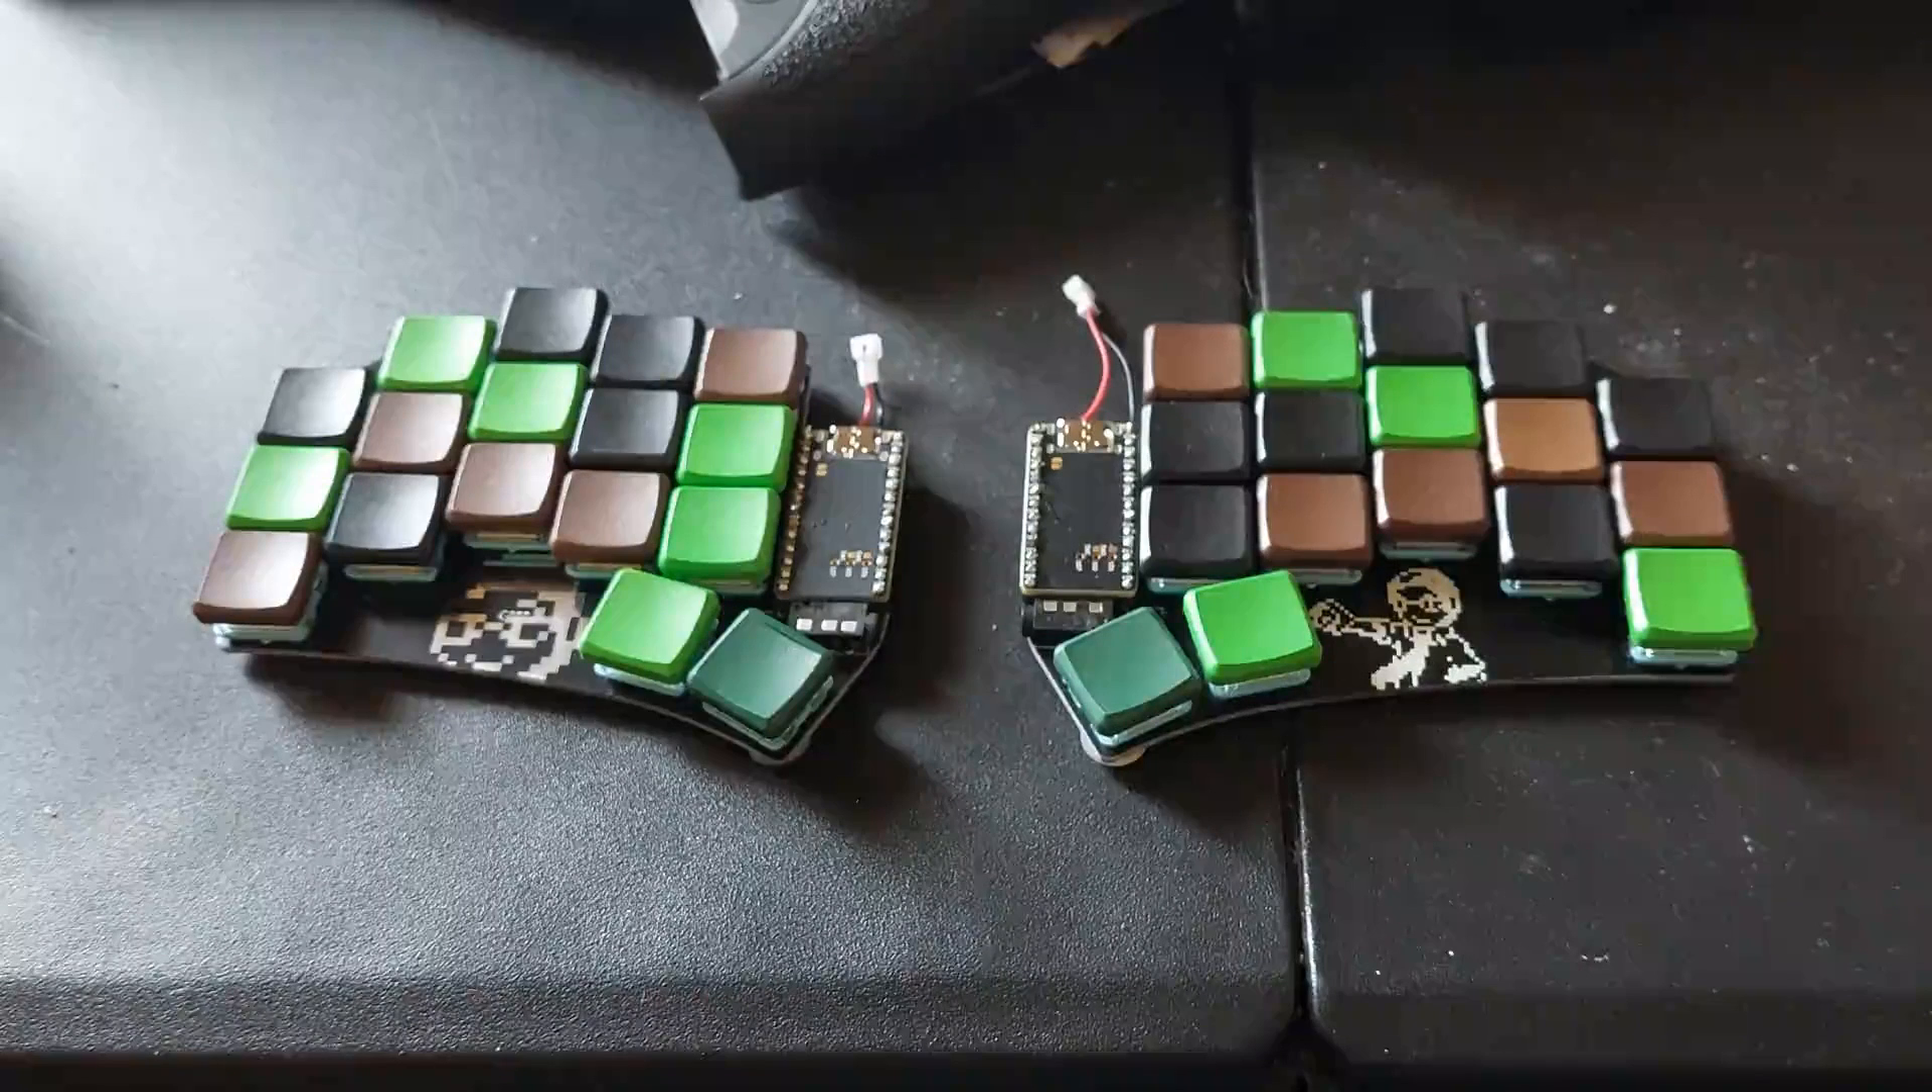So, I don't have the batteries connected up. I never got the batteries completely done.